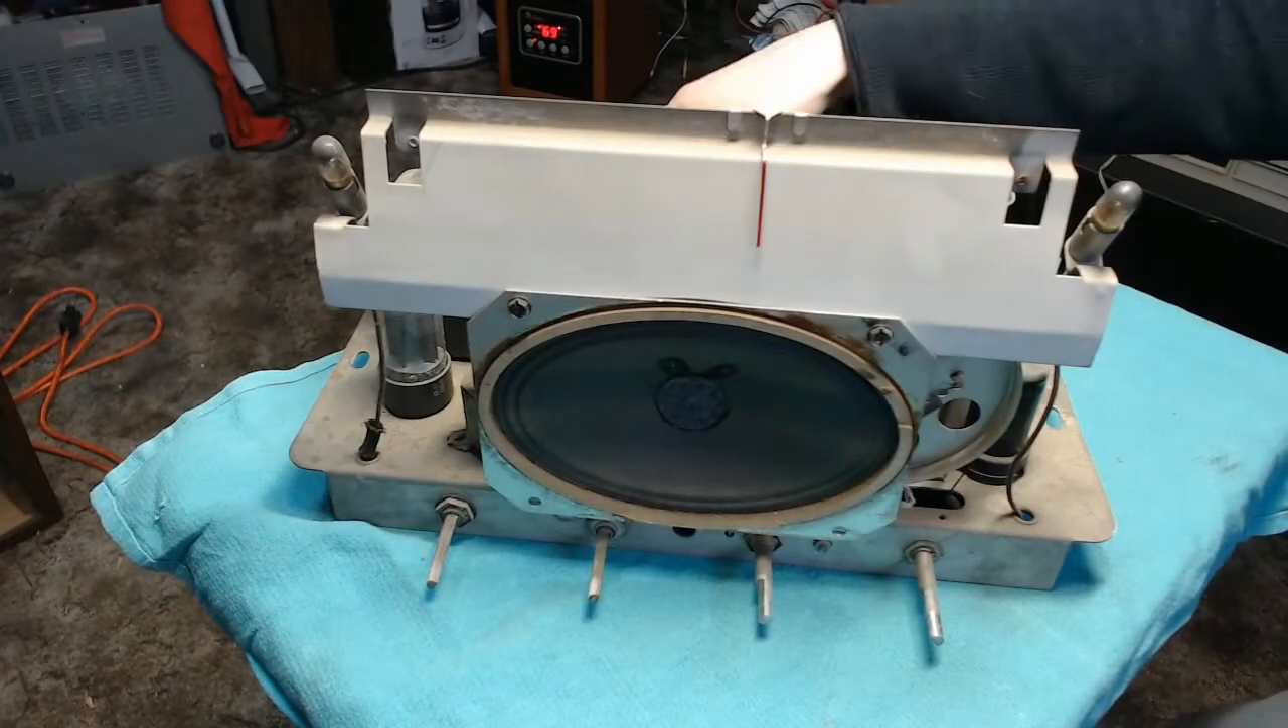Alright, with the chassis successfully out, we can take a look and see what we're working with here.